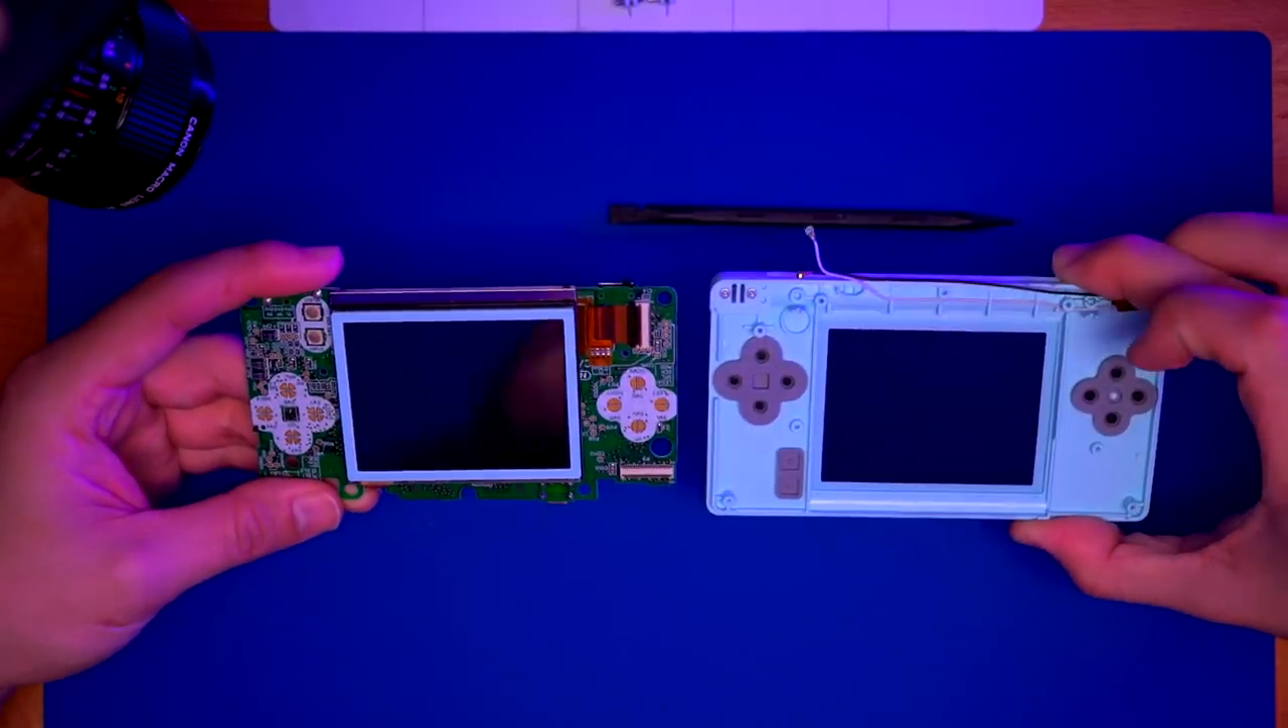And now we have fully separated the motherboard from the rest of the Nintendo DS Lite console.